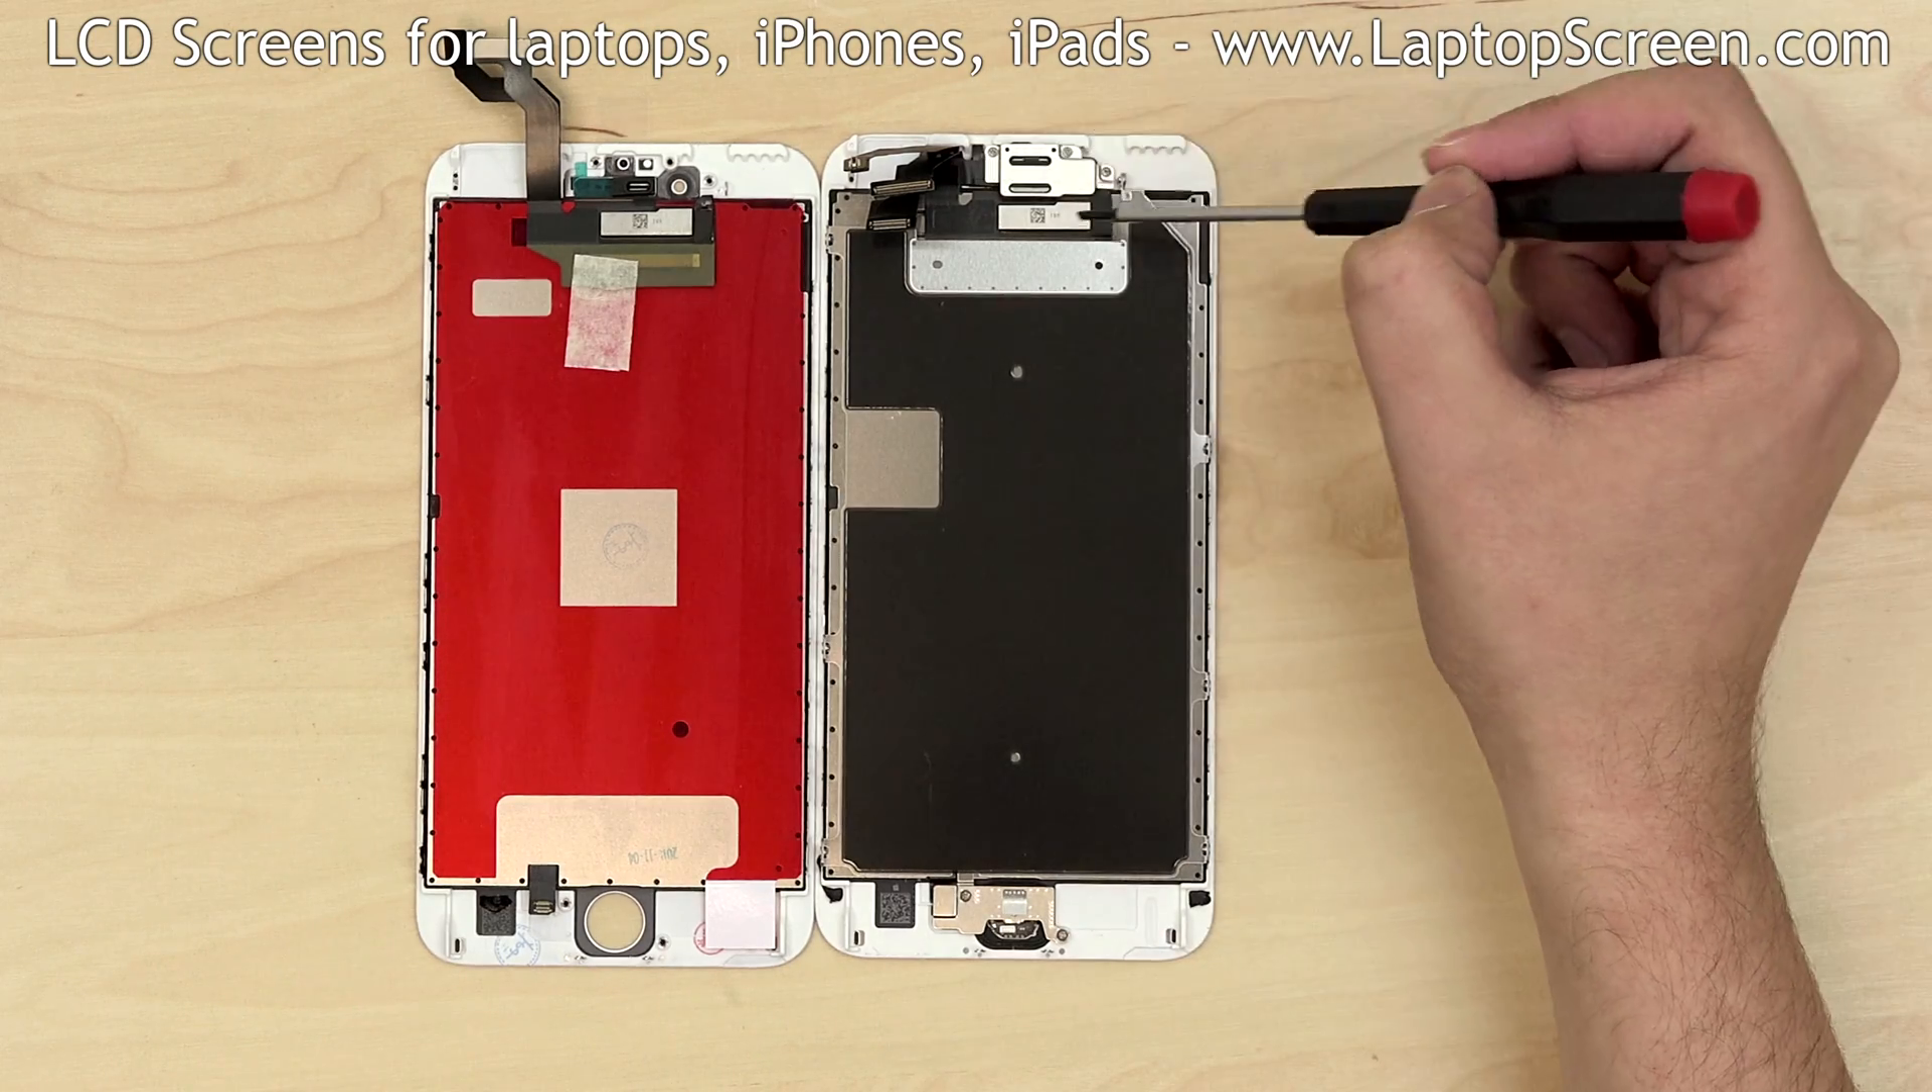As you can see, the new front assembly is missing some of the components. The home button, big metal shield, front camera with sensors and the earpiece.